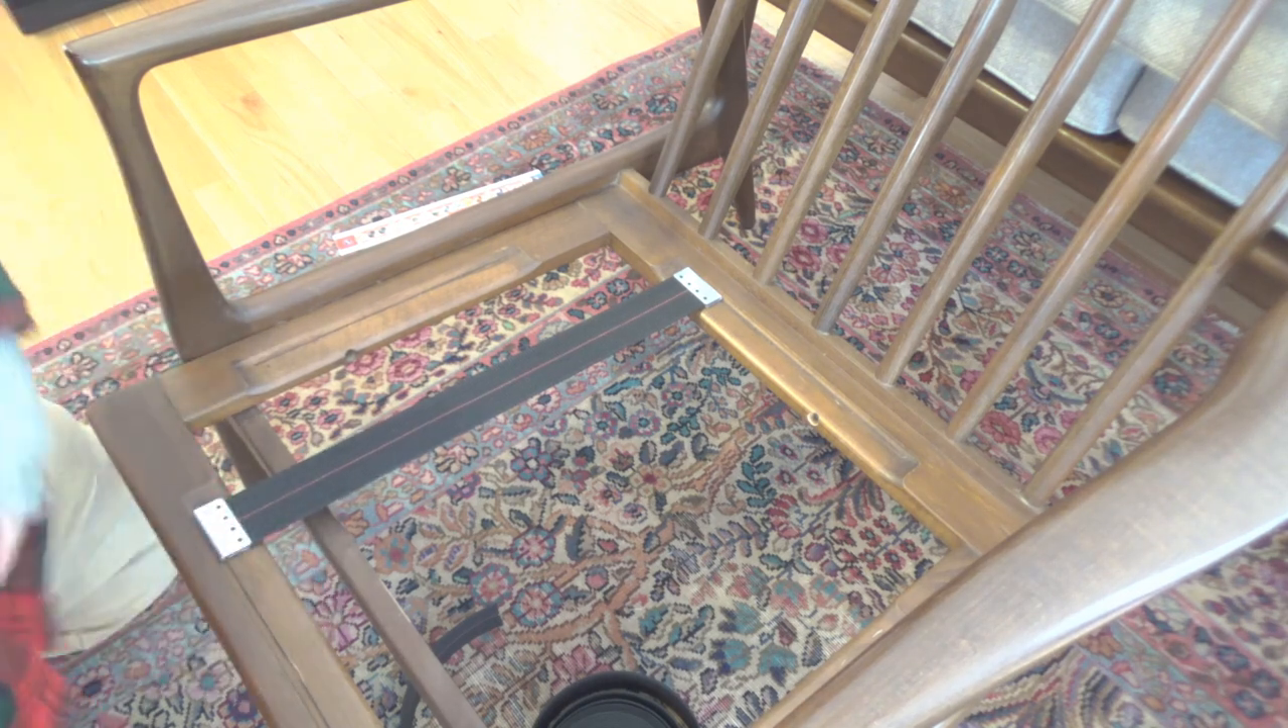That's one strap in two more to go.